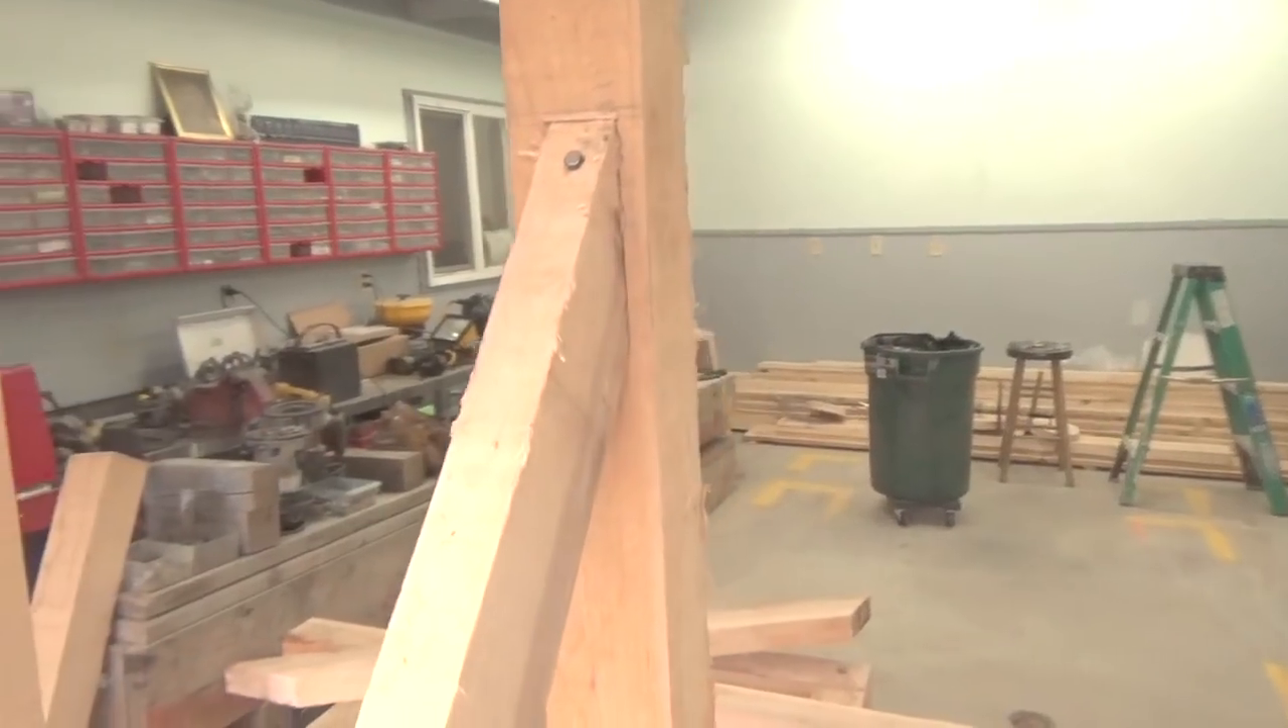We sunk the brace into the main frame. And then put a lag screw in there just to hold it.